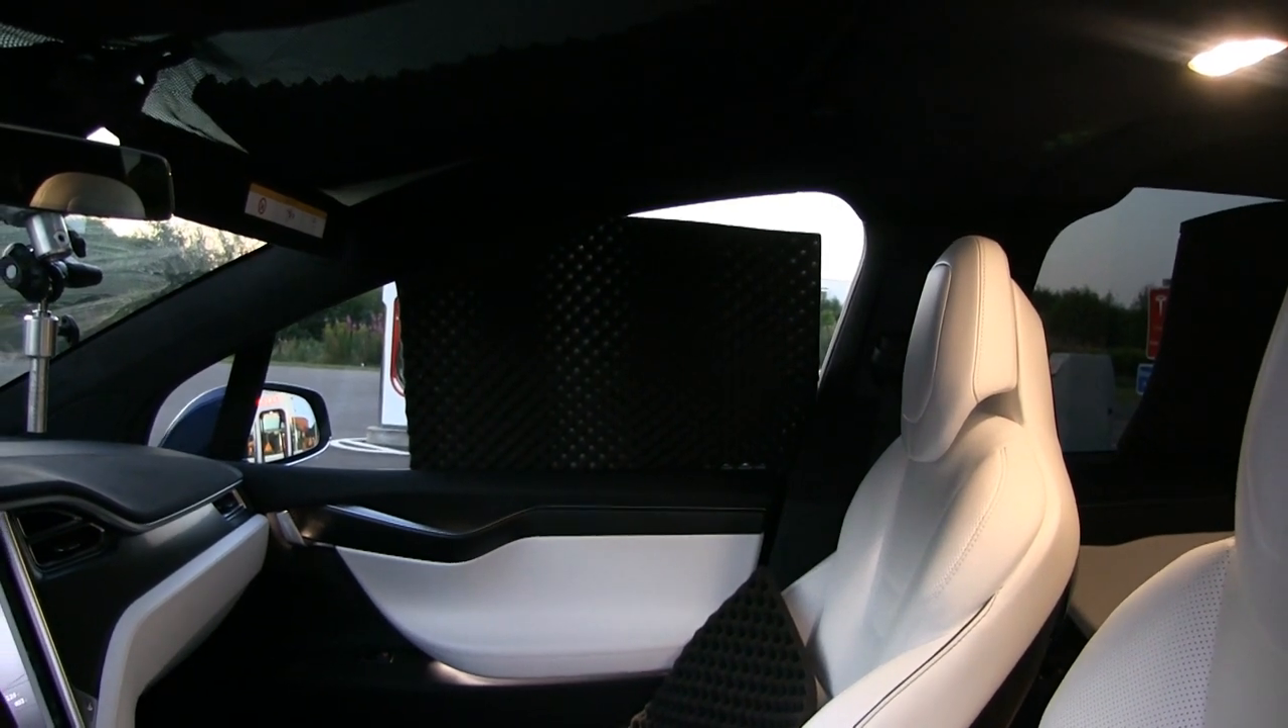And then I also use the same acoustic foam to block some of the side windows, but you see that they are kind of small. Well, they are too small because the Model X windows are so freaking huge.